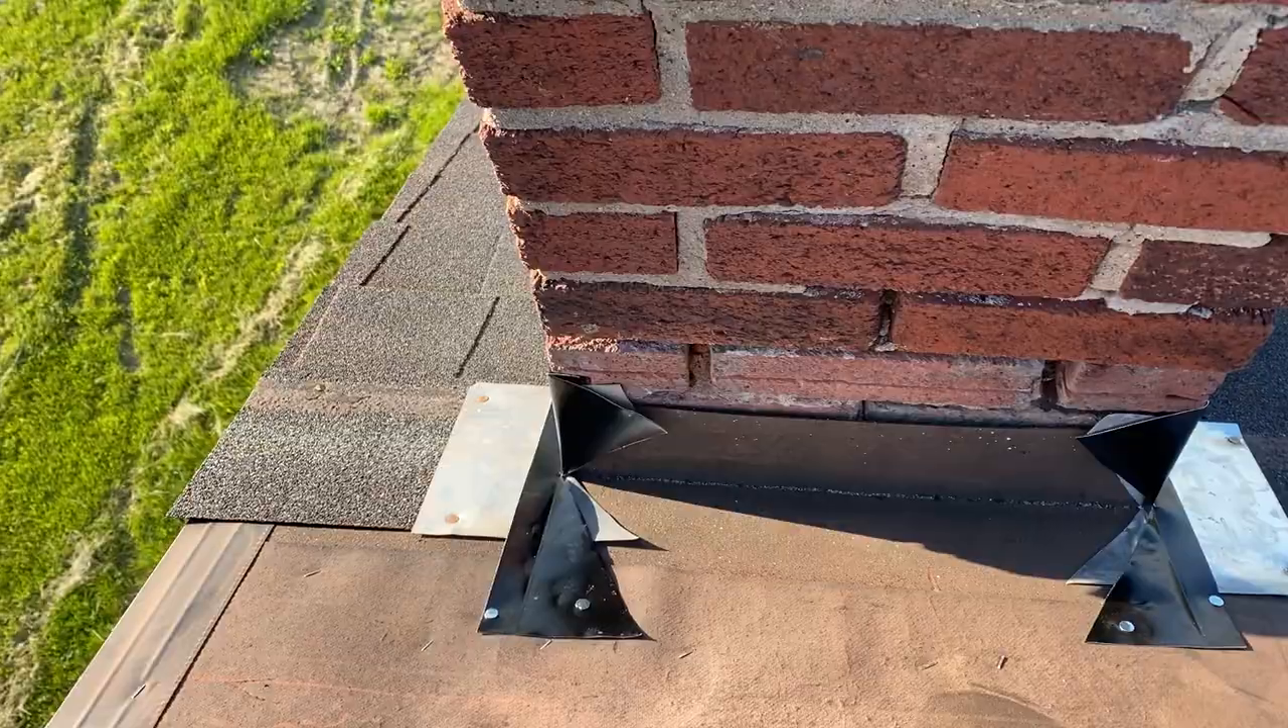This is kind of what your top should look like when you're done. Both sides are on. See how I nailed the tabs to keep the tops in place.